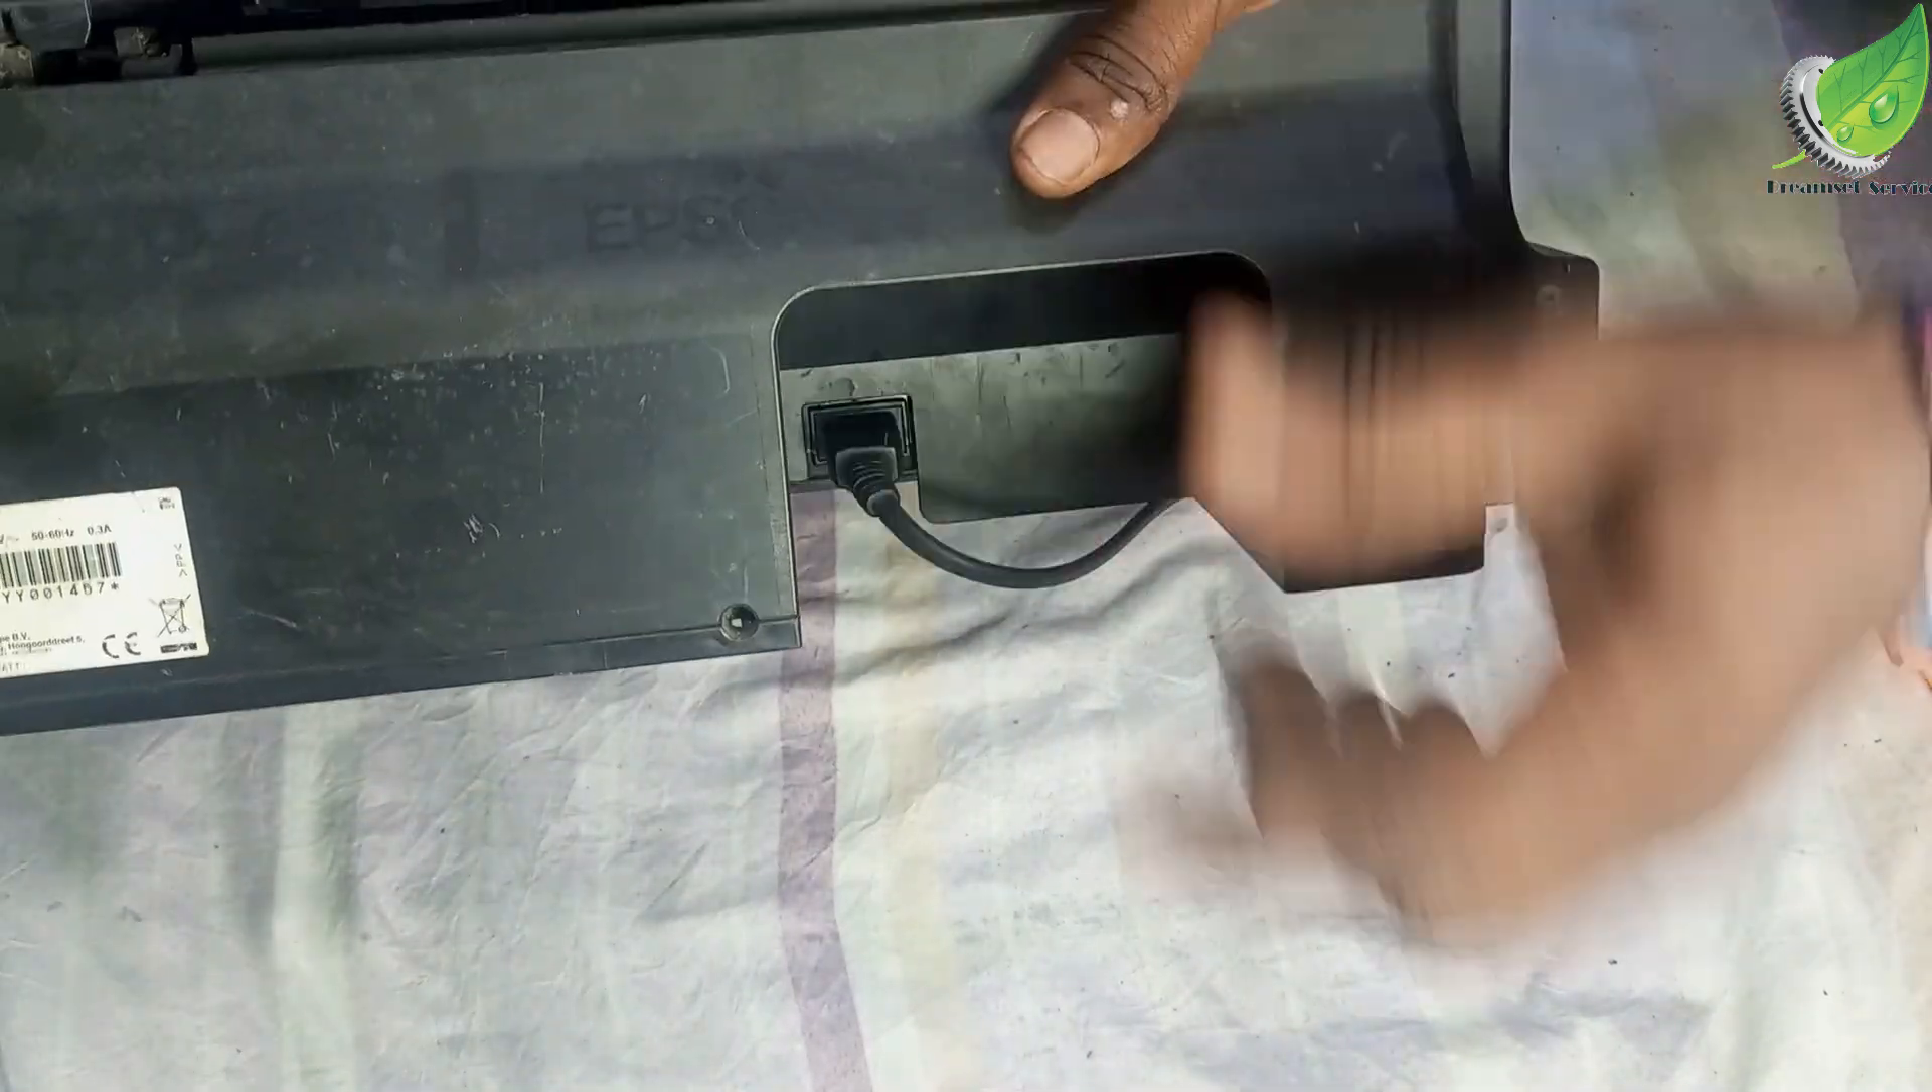I have plugged back my power into this outlet.